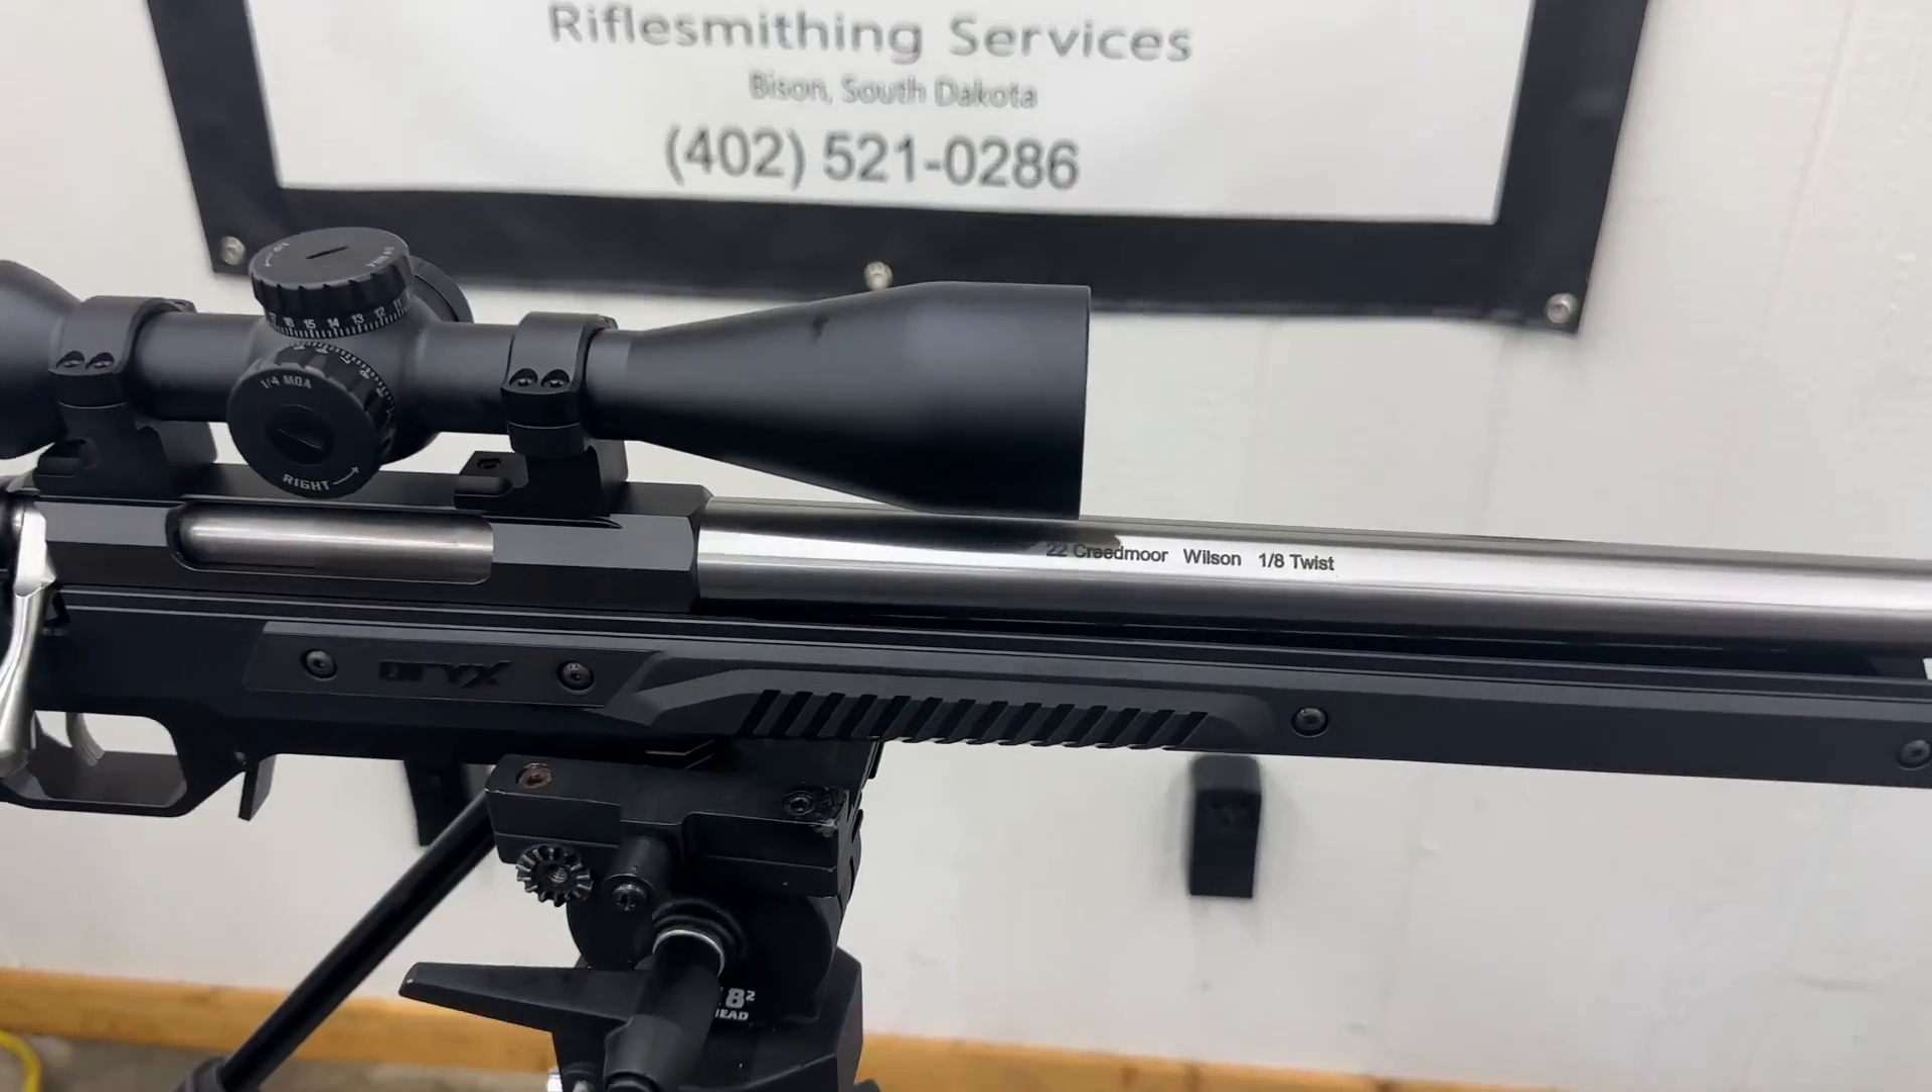A completed project. Got the scope mounted back on.